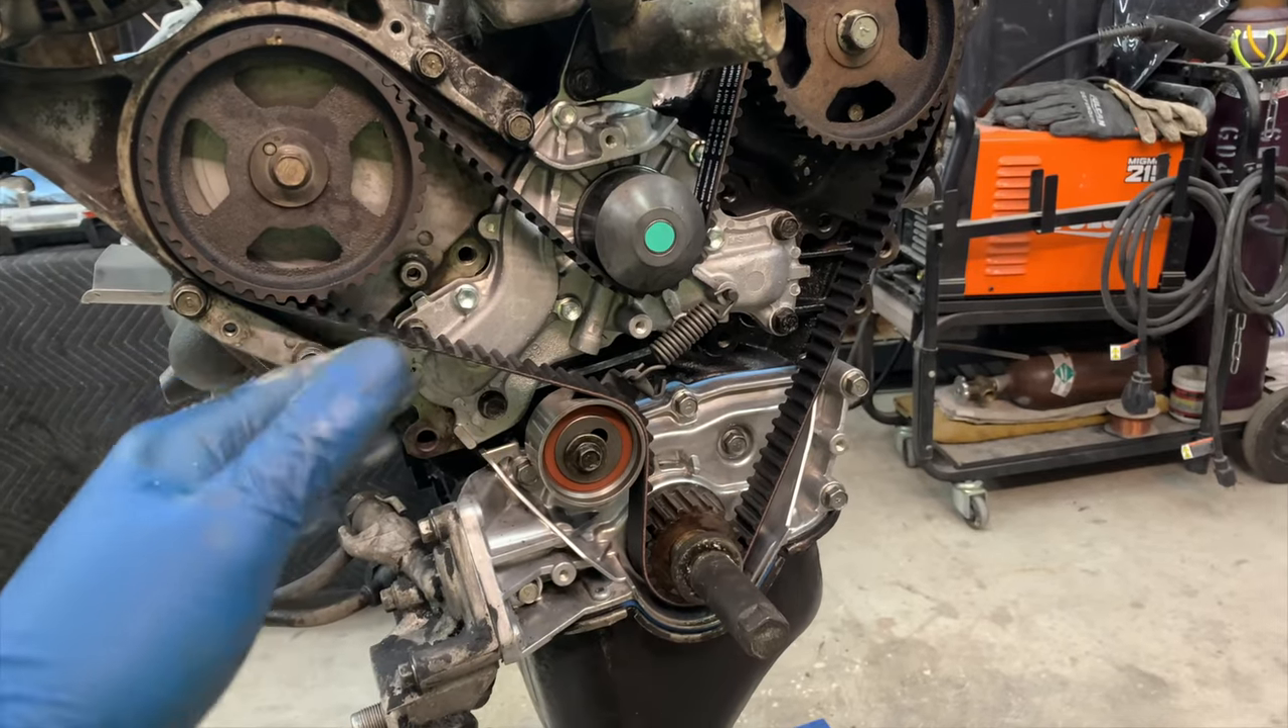All right timing belt is on.